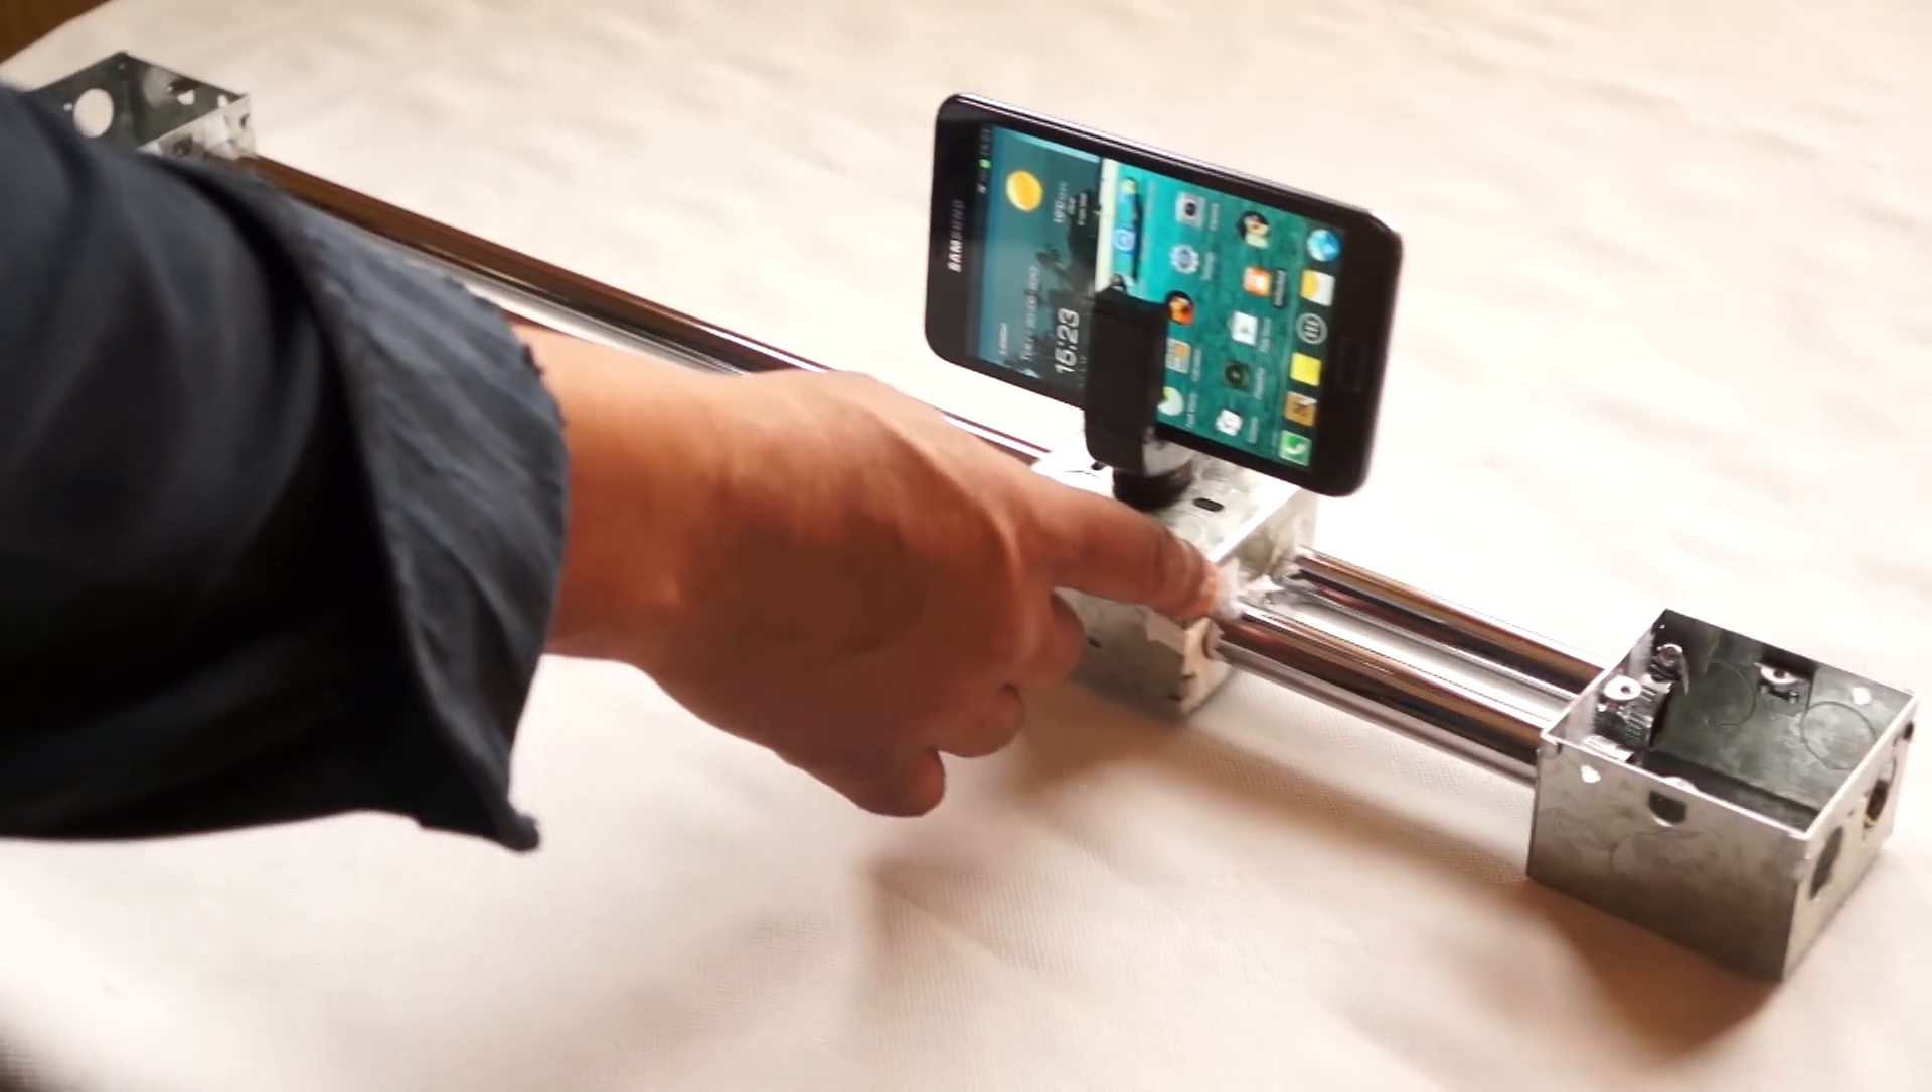So here it is with the smartphone mounted.